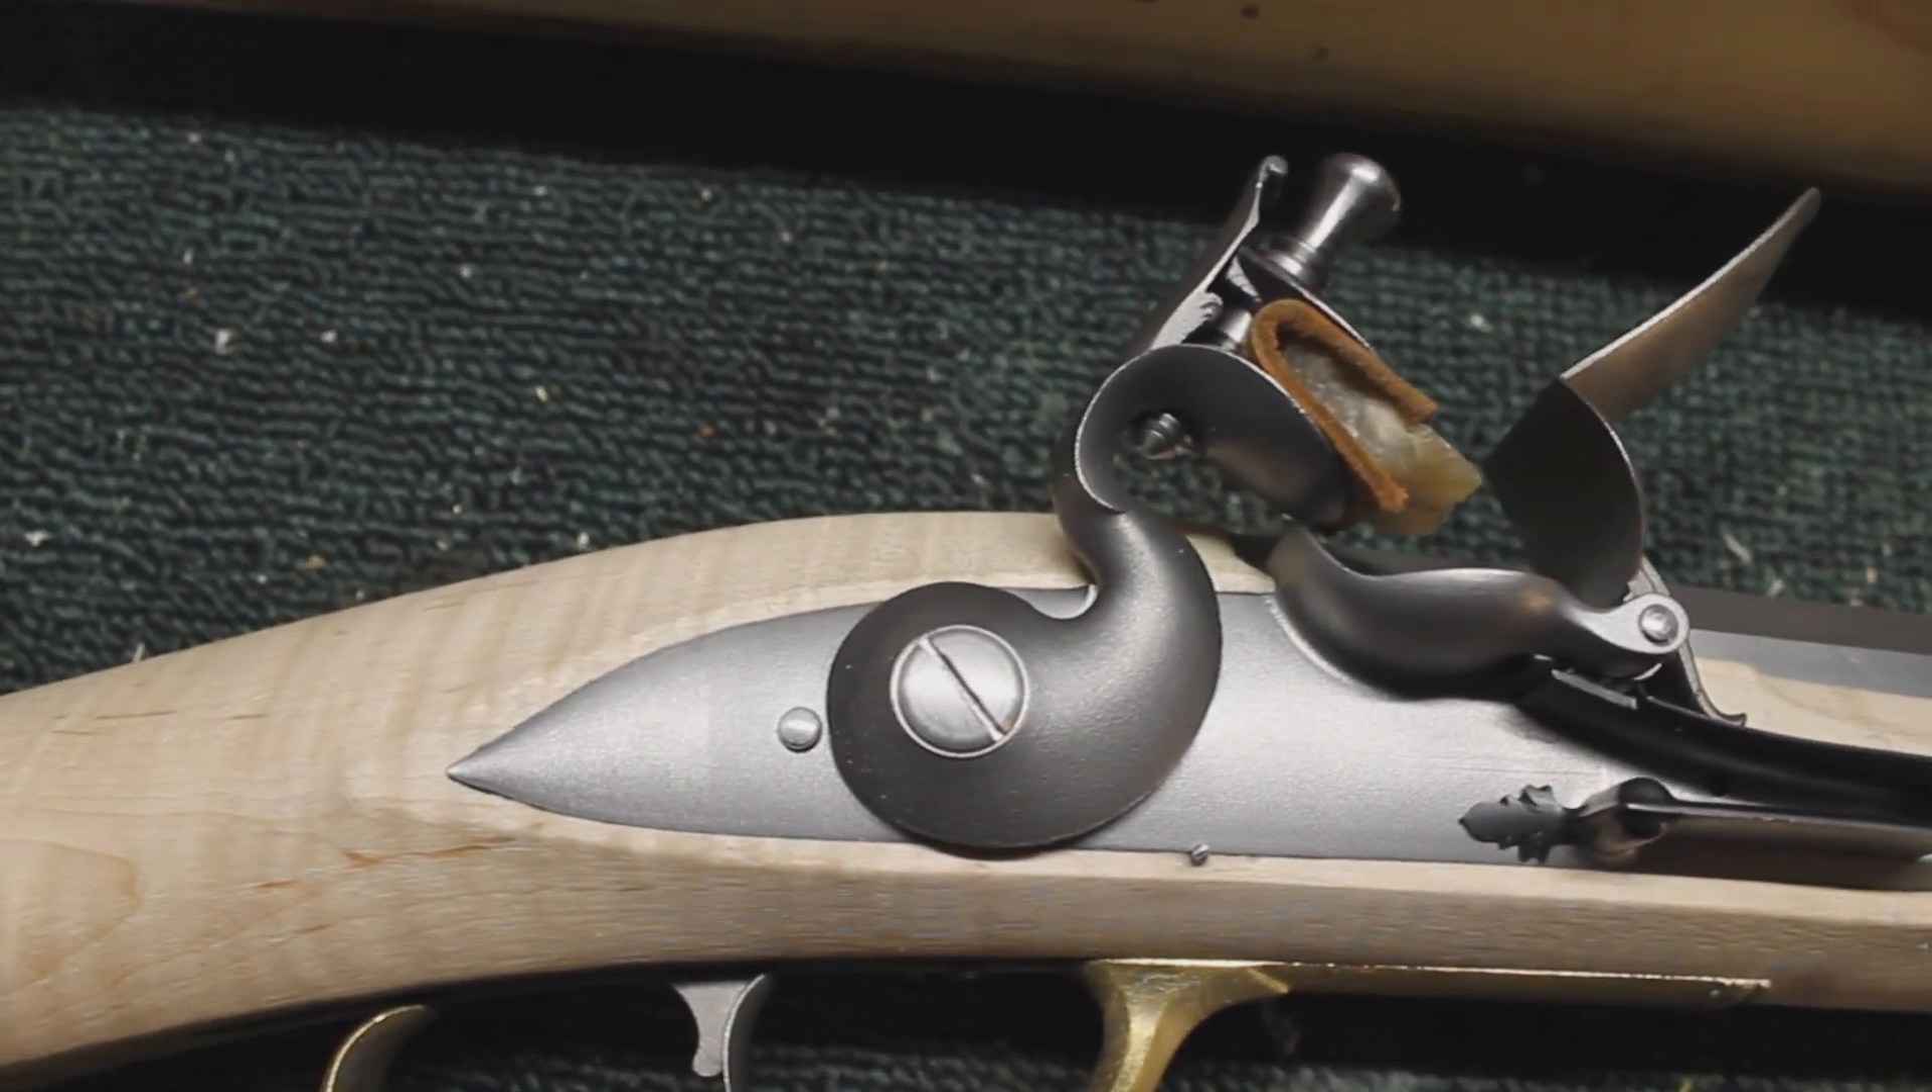Lock fitment is really nice.